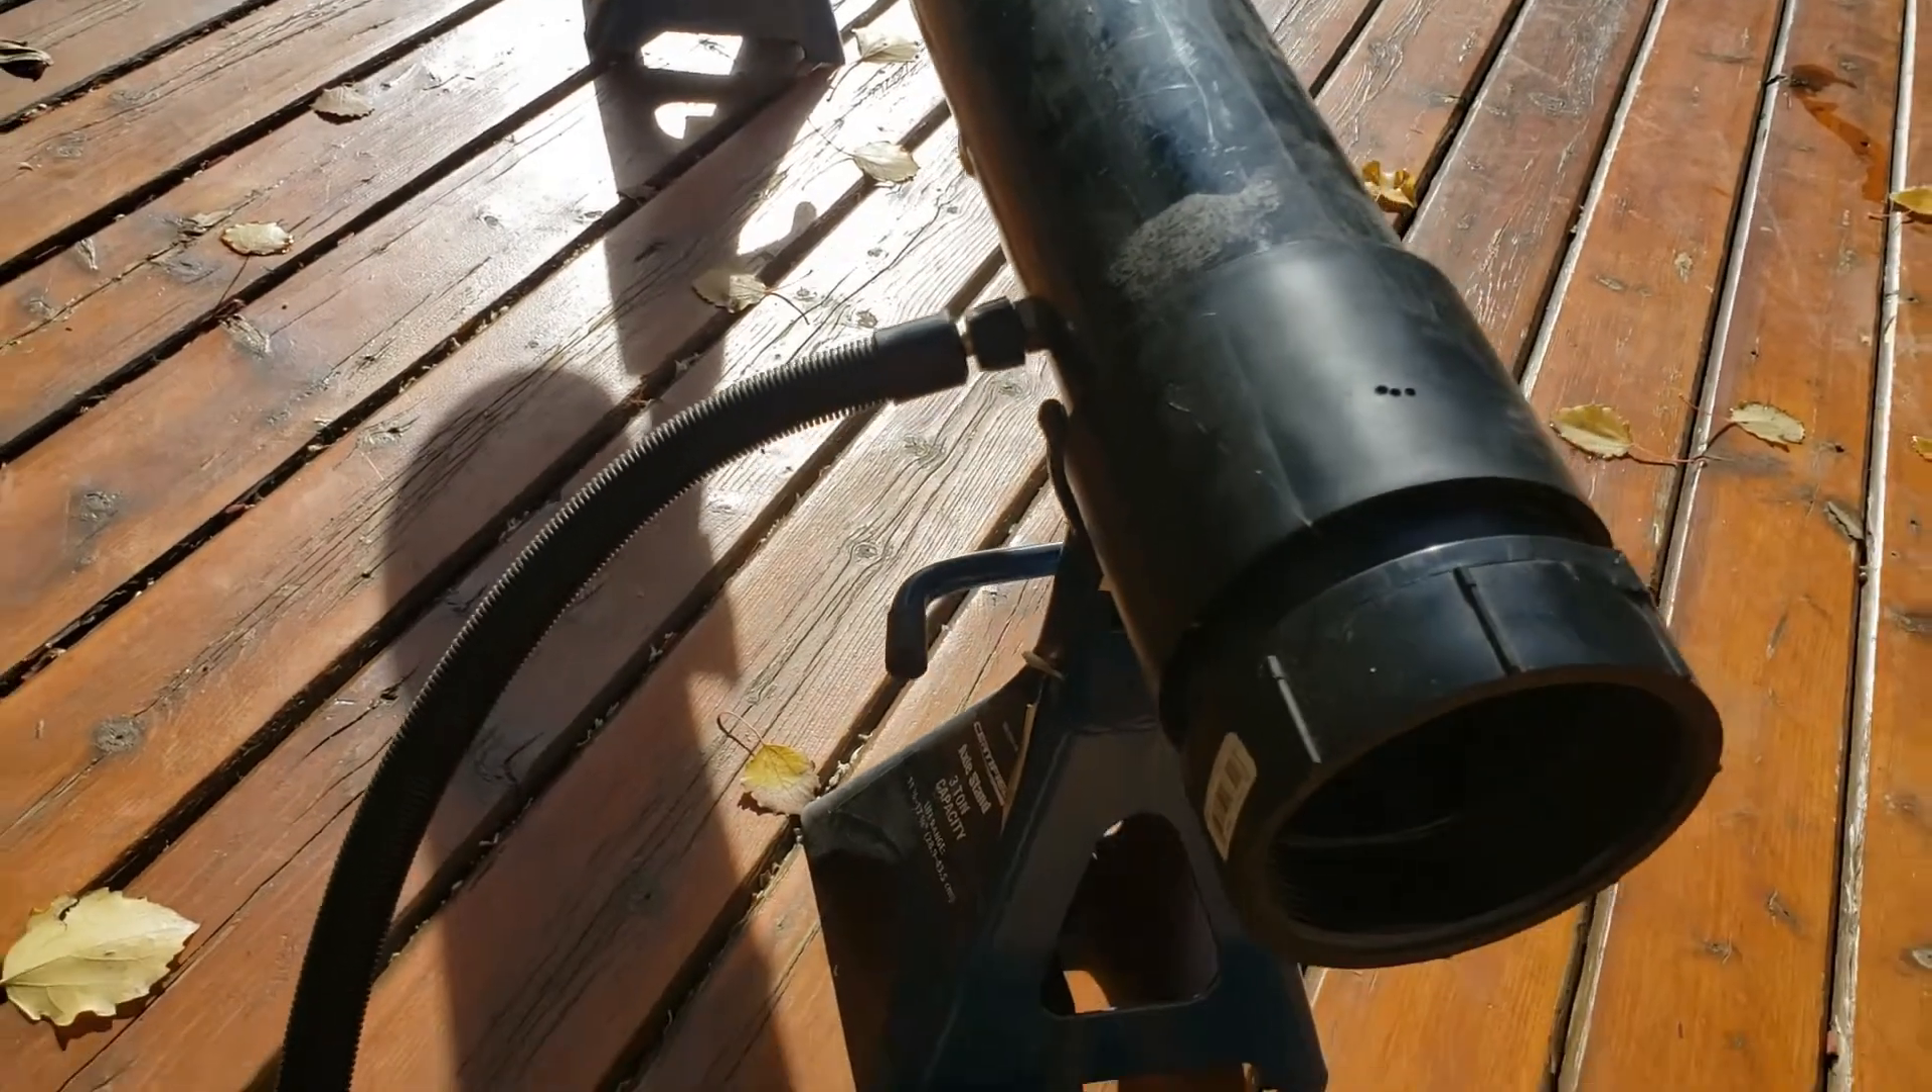You can see there where I have built in an outlet to attach the steamer inside, it's screwed on there.